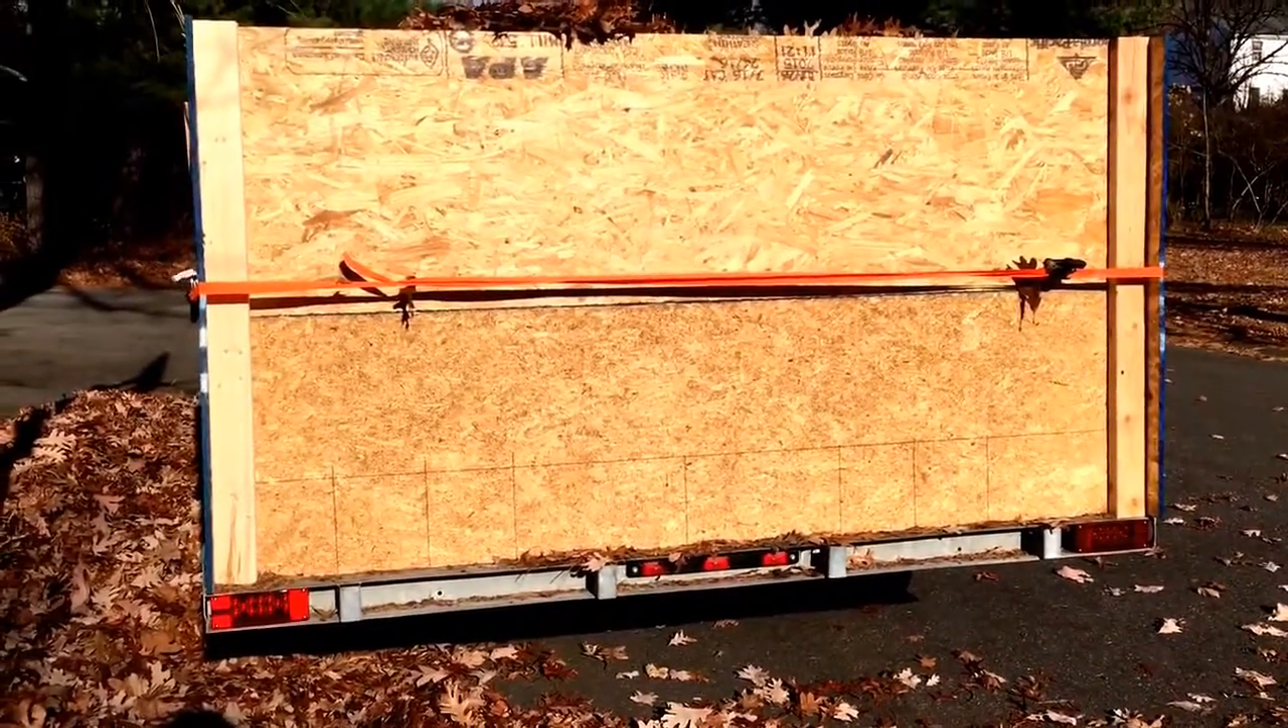All right so once I put the top board on I put a bungee actually ratchet strap around the back and I'm ready to go to the dump.